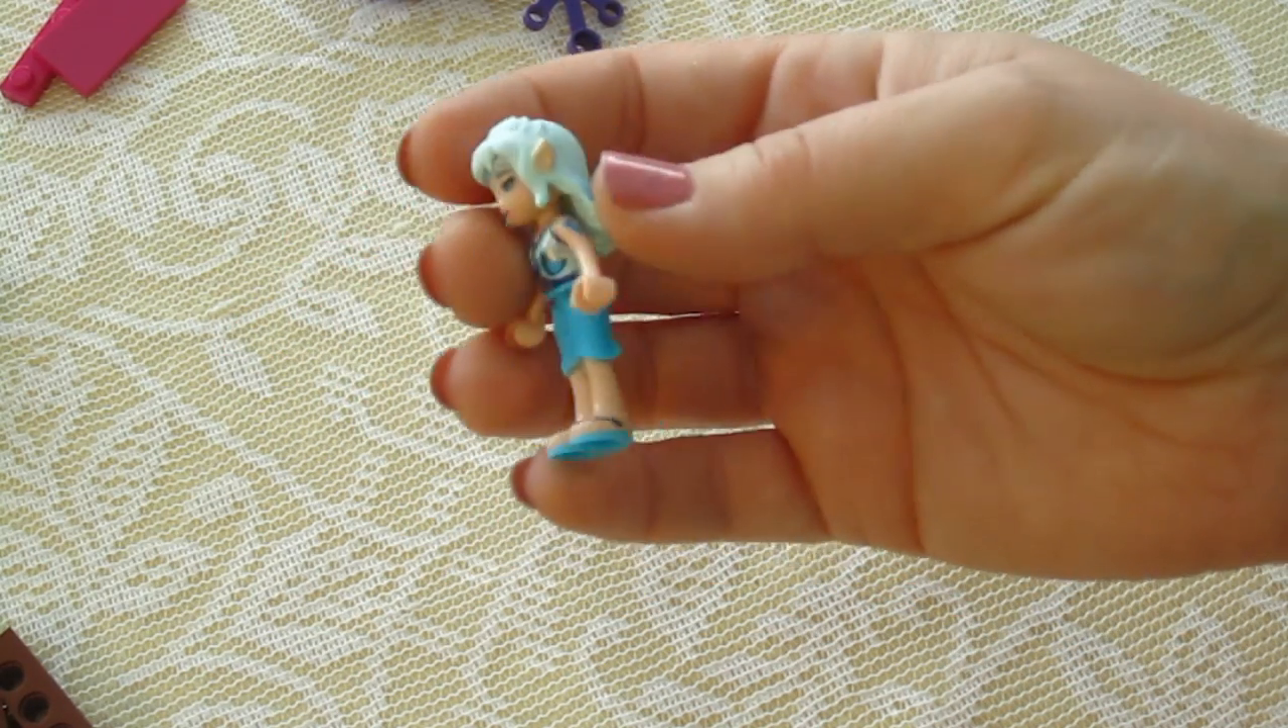And I'm going to put her head on, her hair, and that is our little elf for this Lego set.